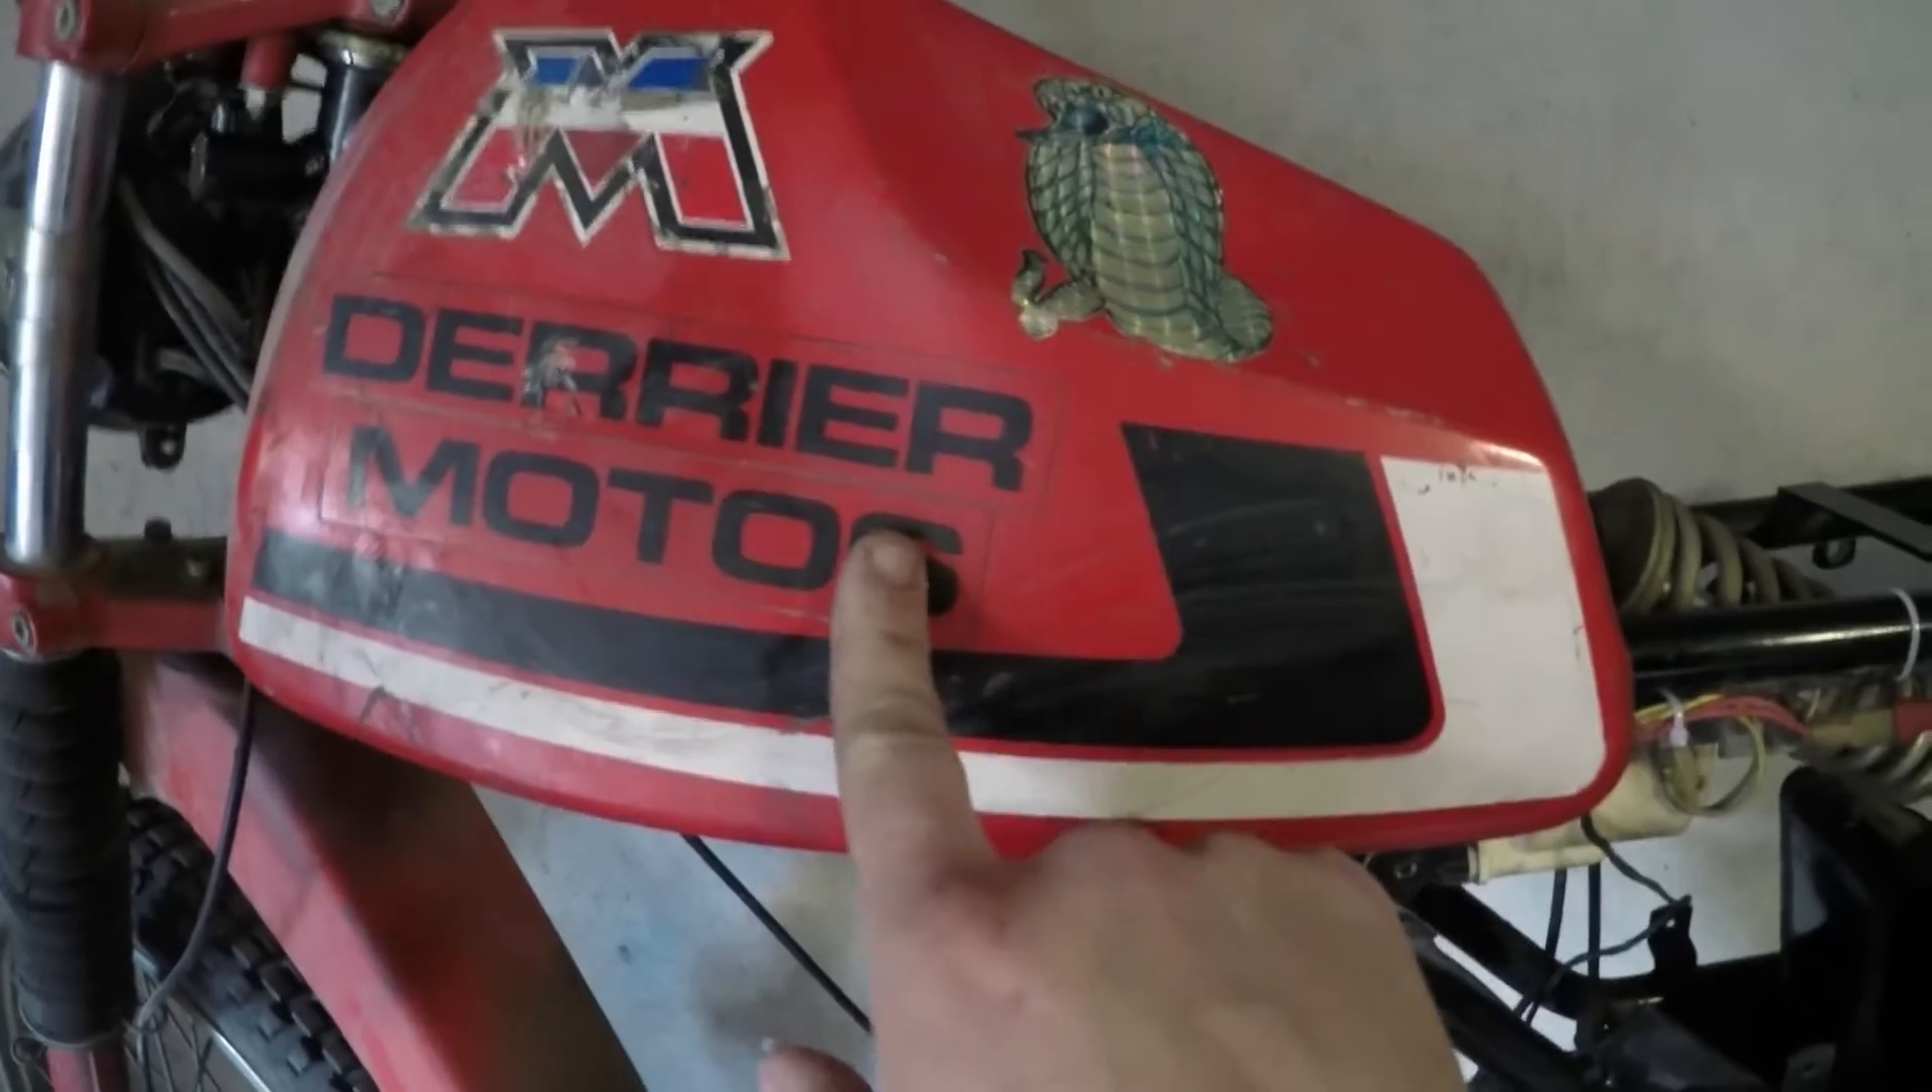Allez le réservoir est en place.